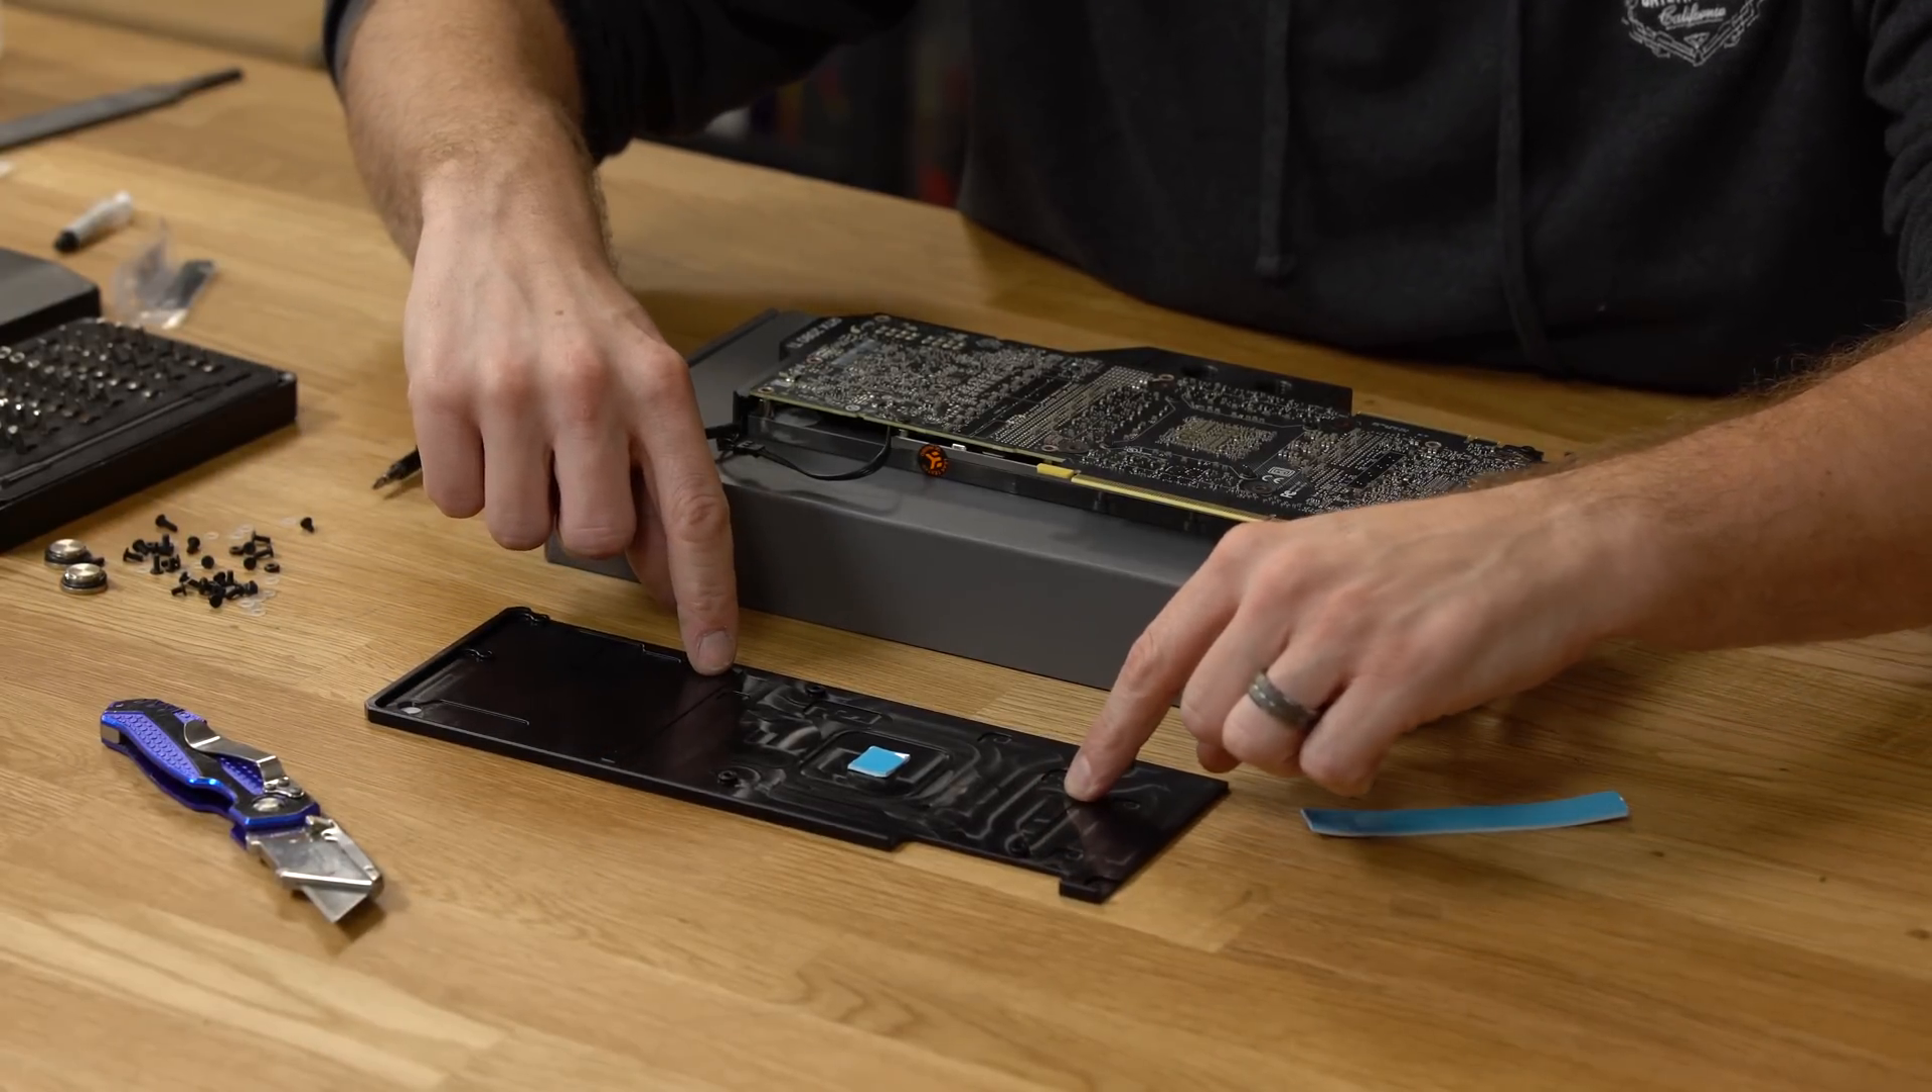Now we're almost ready to apply the backplate but we have to prepare that with thermal pads as well.